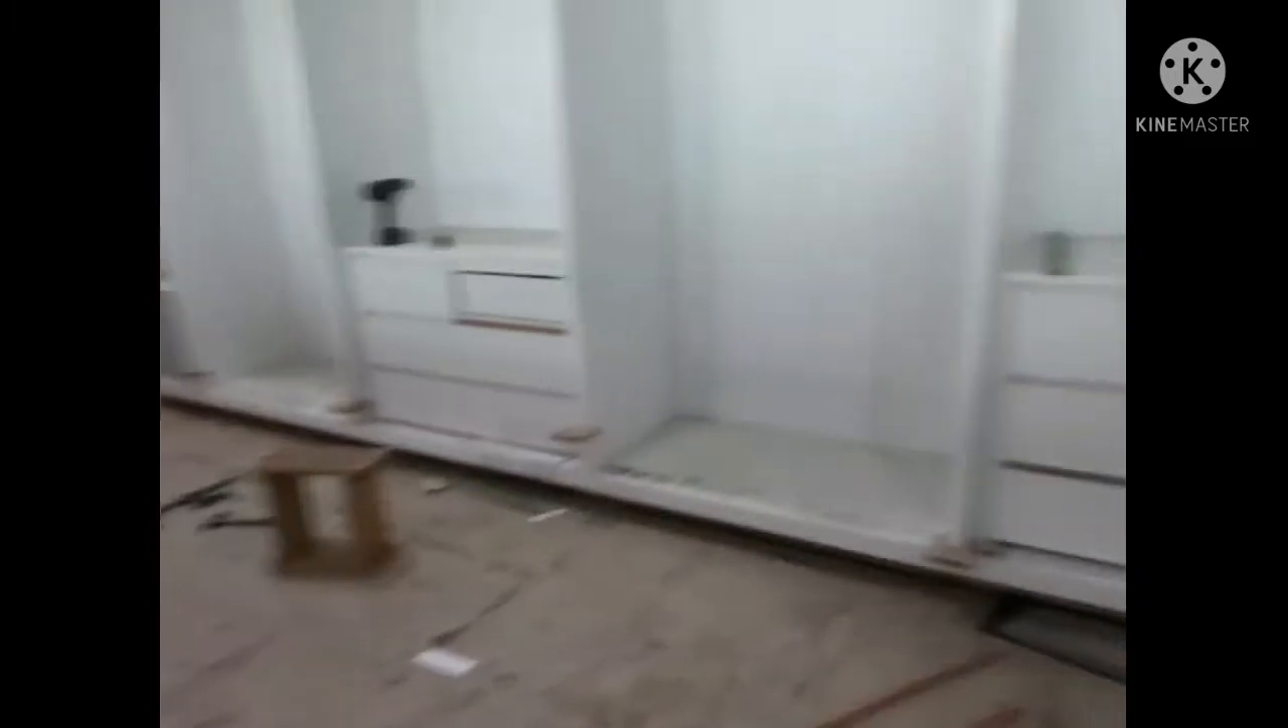Kung mapapansin nyo po nakakabit na yung mga drawer nya.